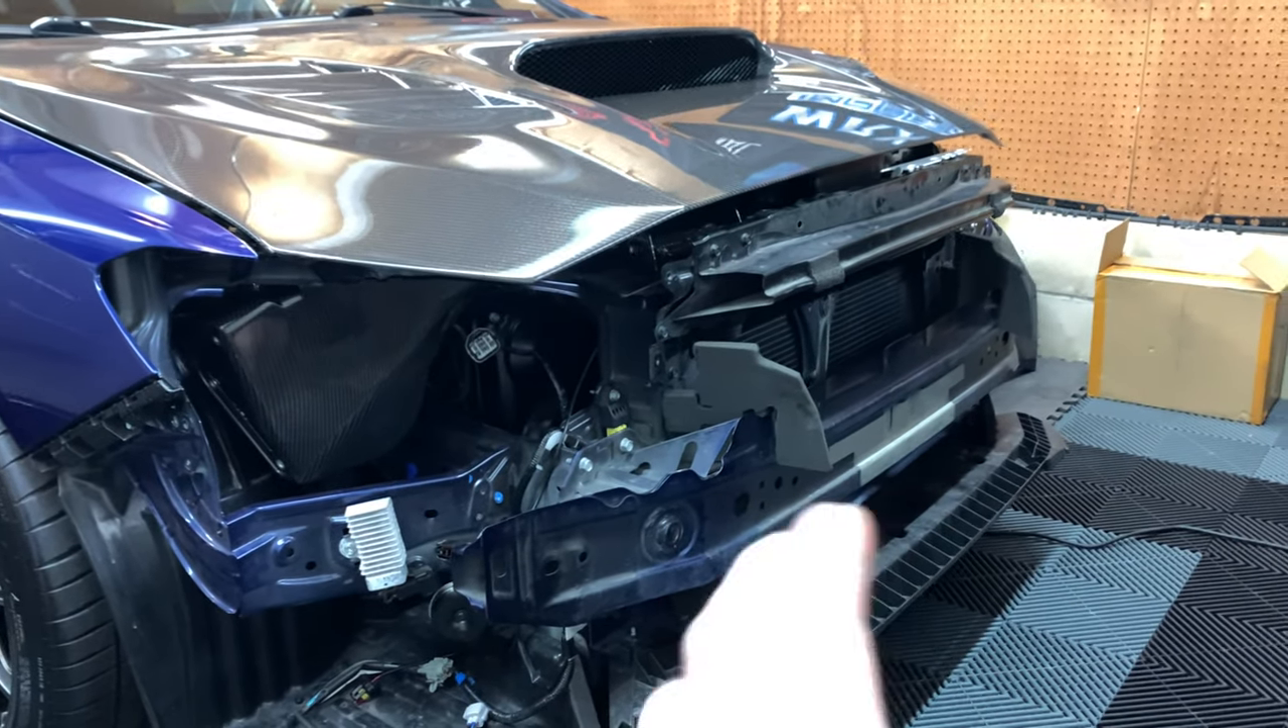I already have the bumper off as you guys know because i'm waiting on a bunch of parts.